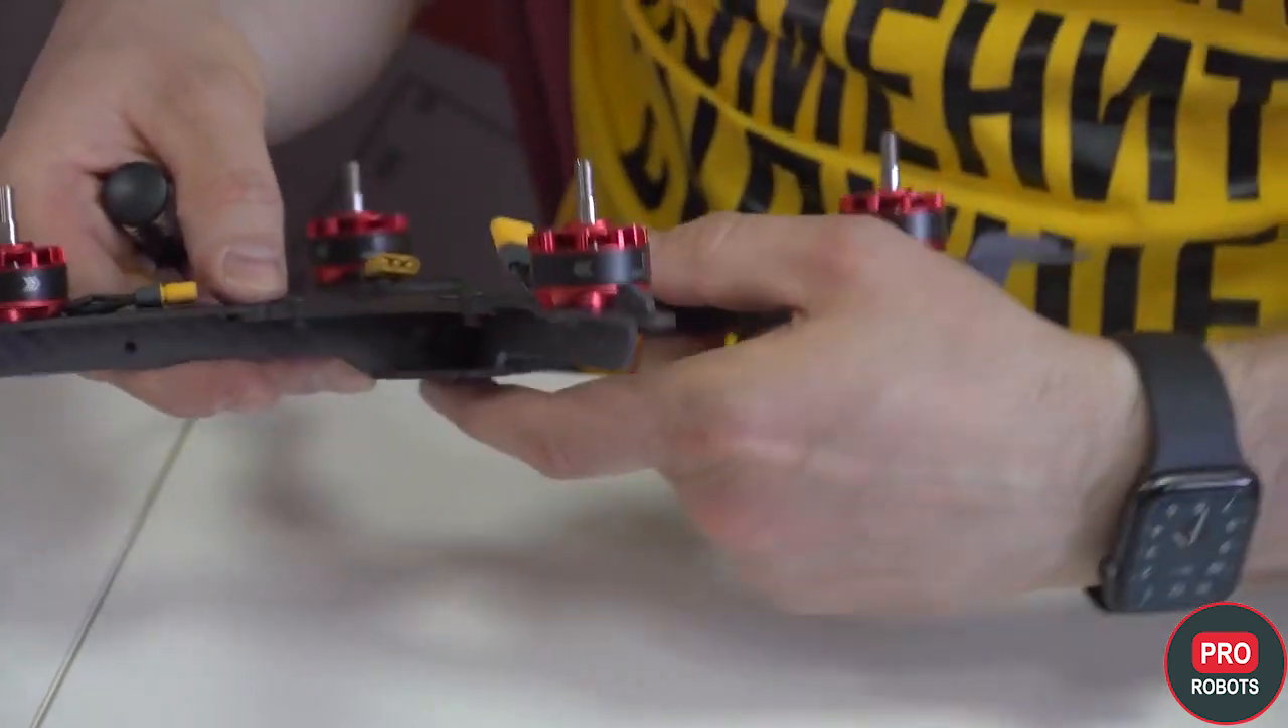We built the frame and installed the motors.